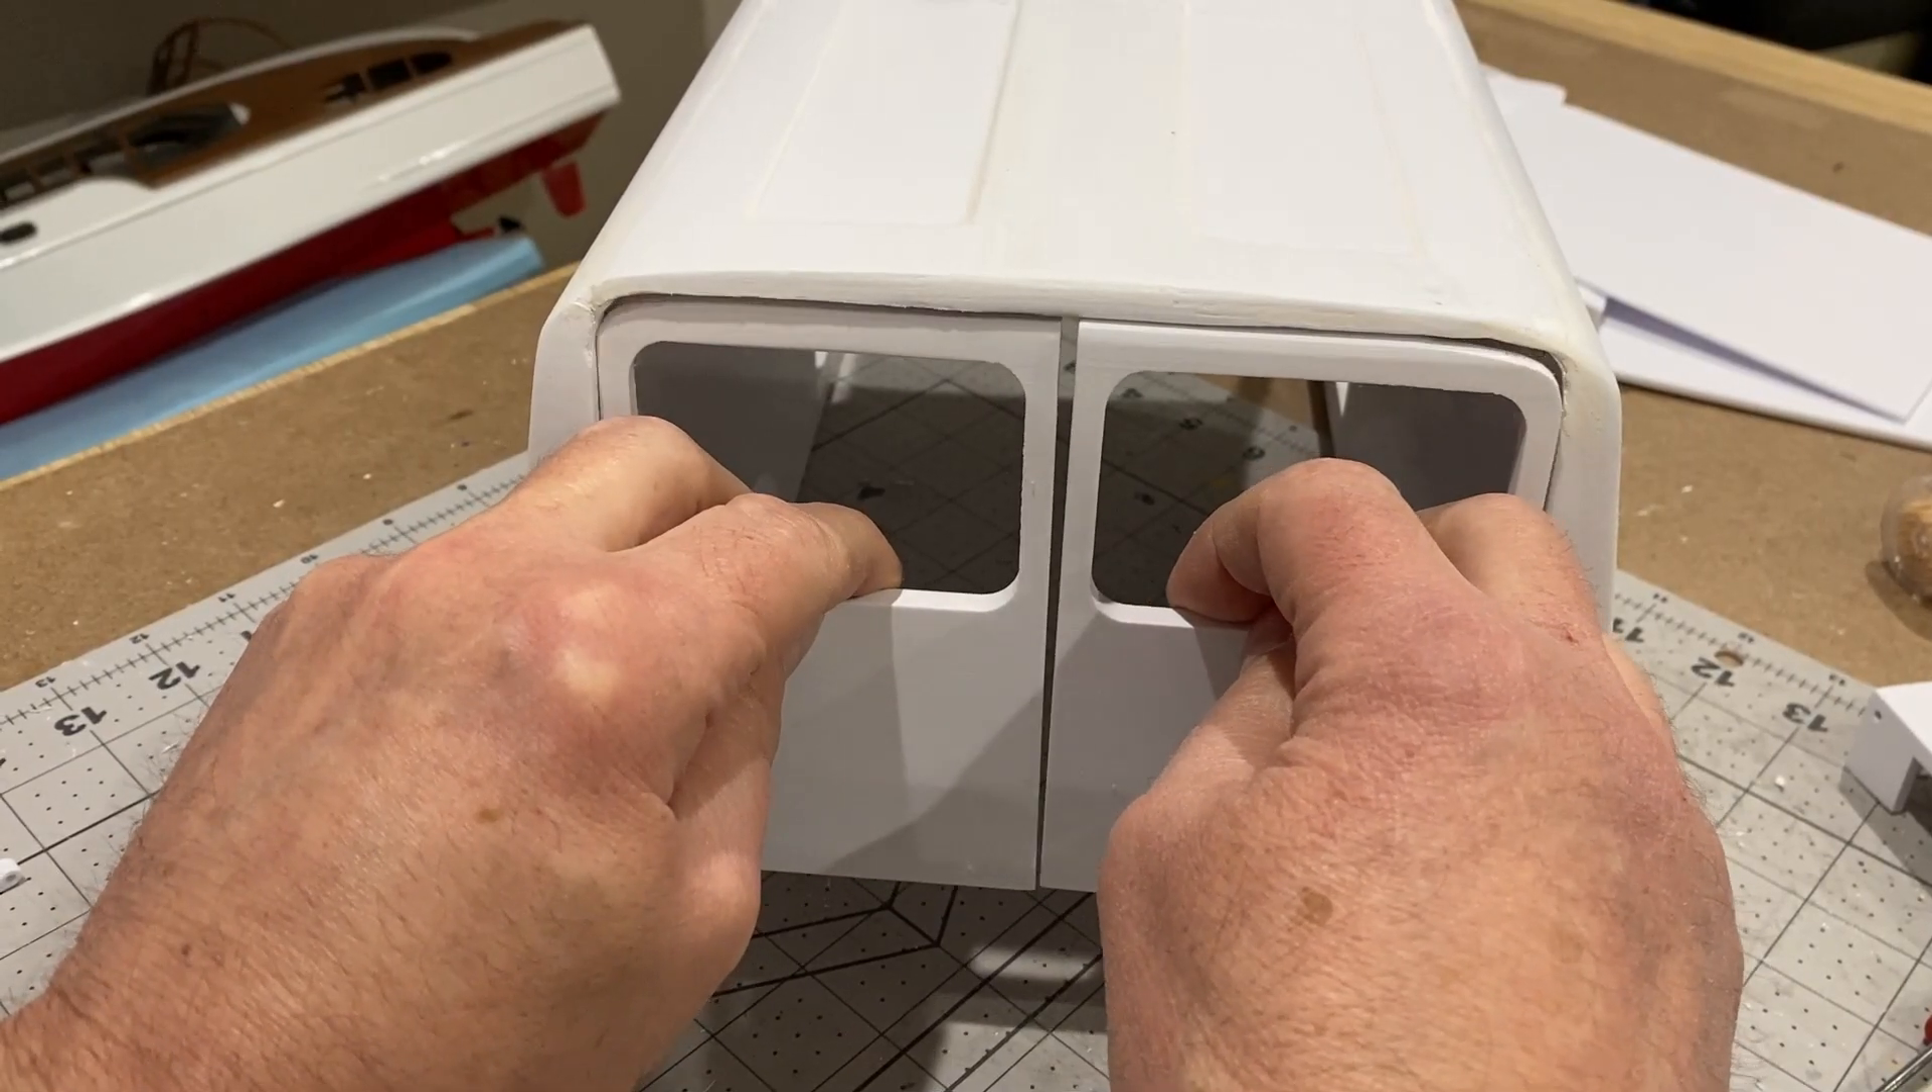Well these back doors are fitting pretty well.